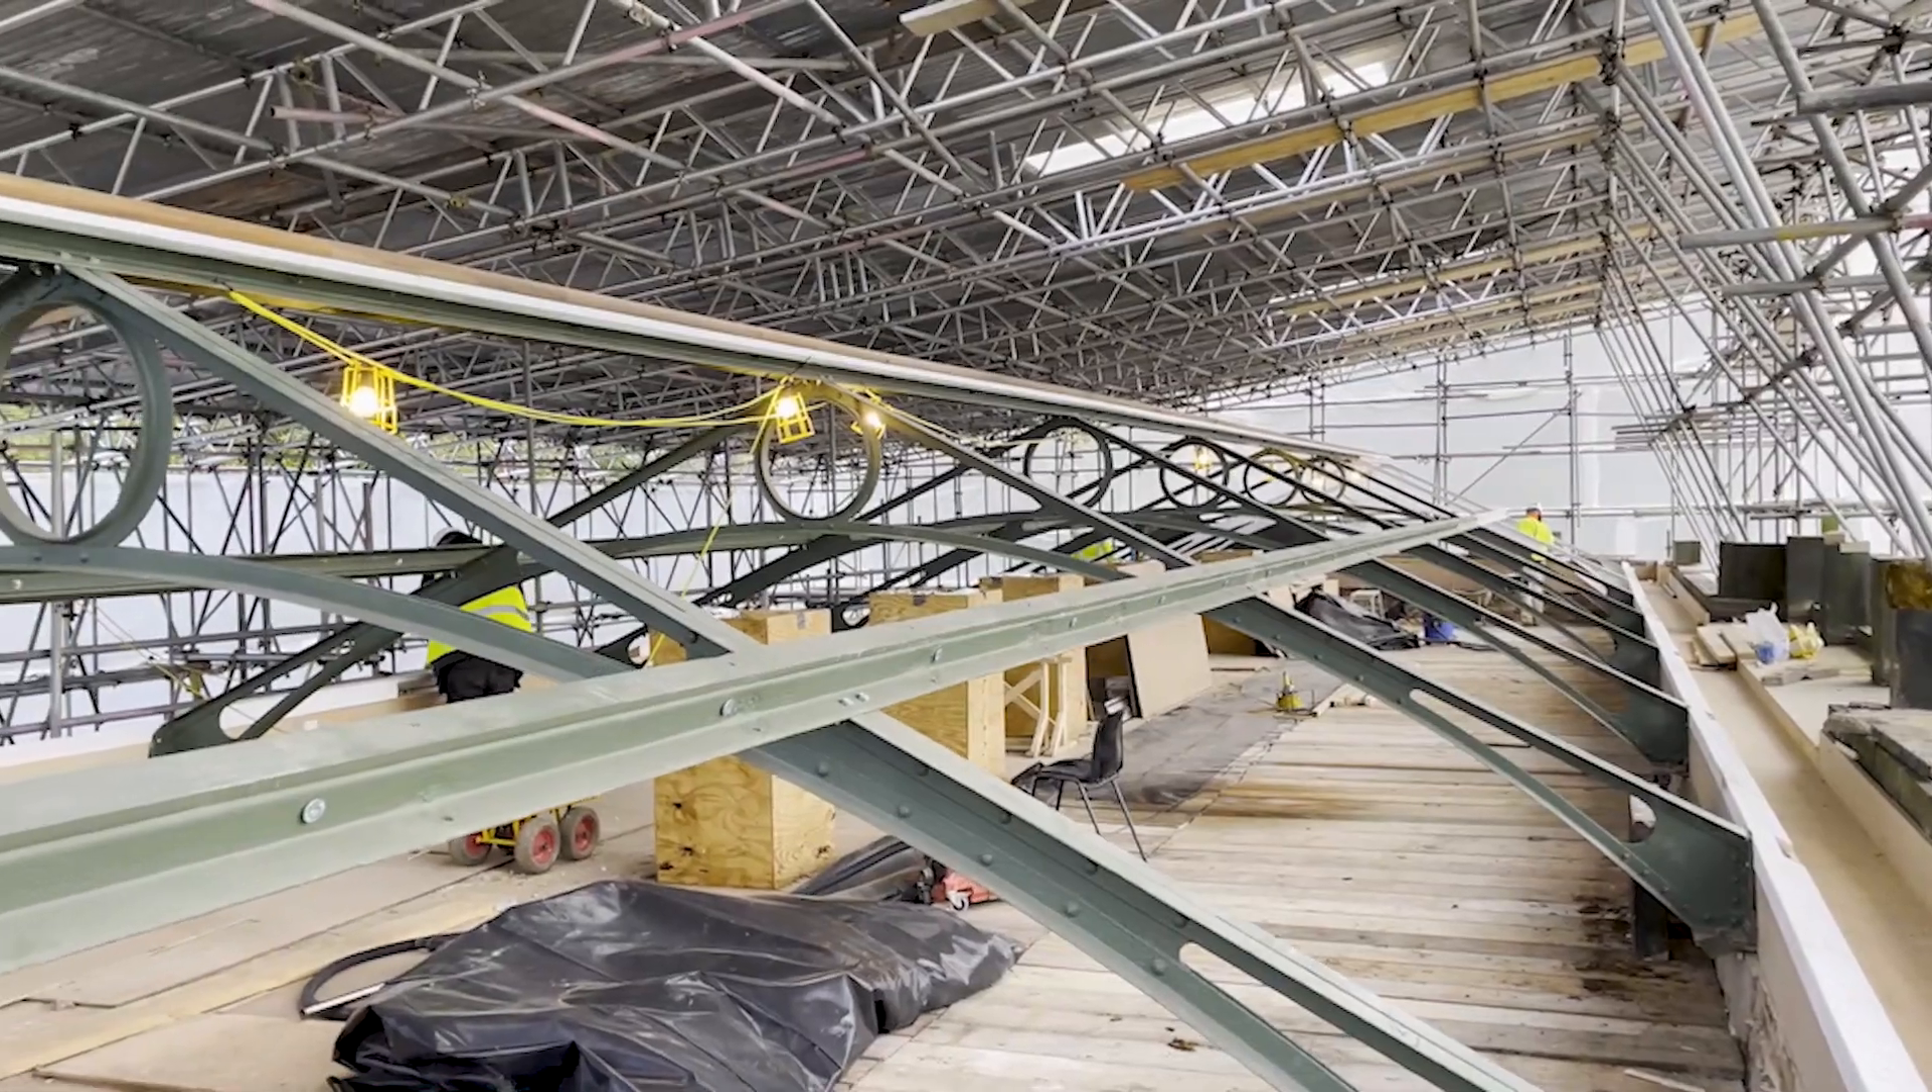So obviously the trusses are now back in position.